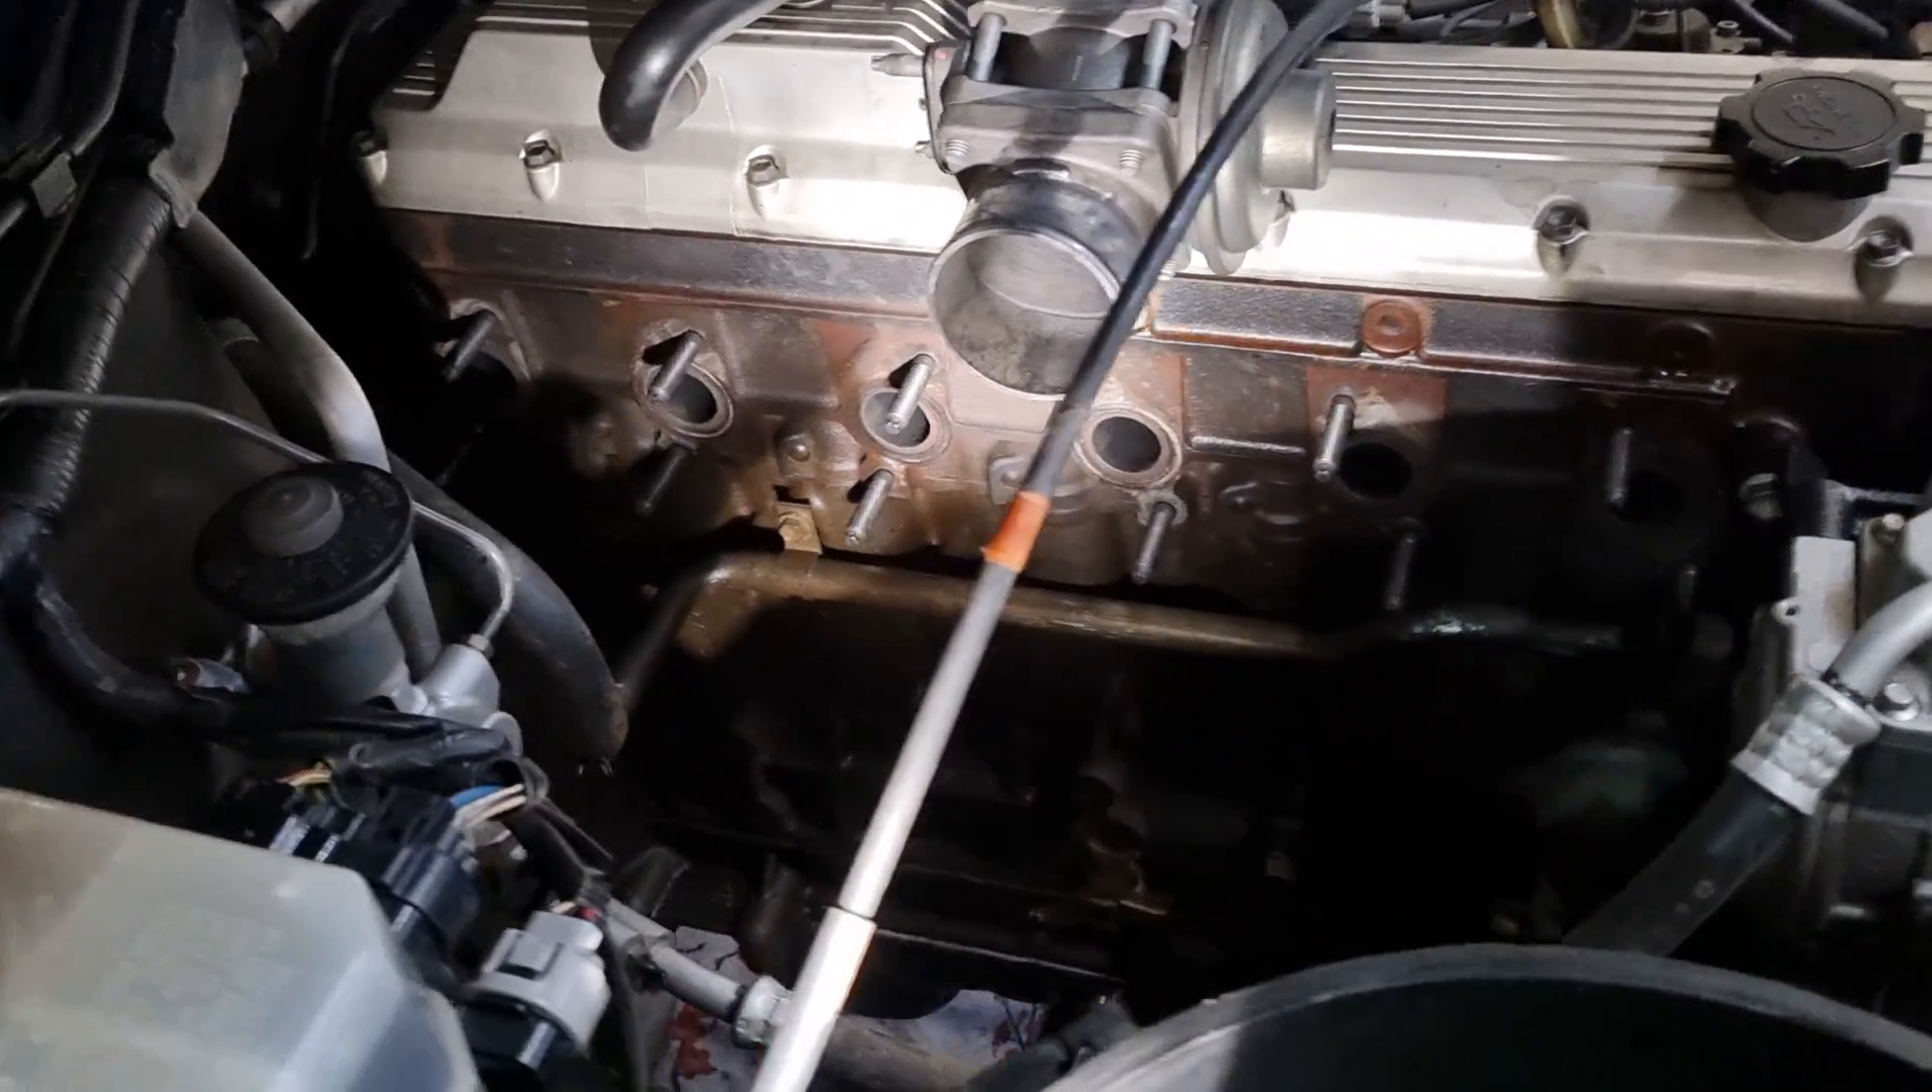Fresh genuine studs installed, in preparation for the turbo and exhaust manifold assembly to go on.